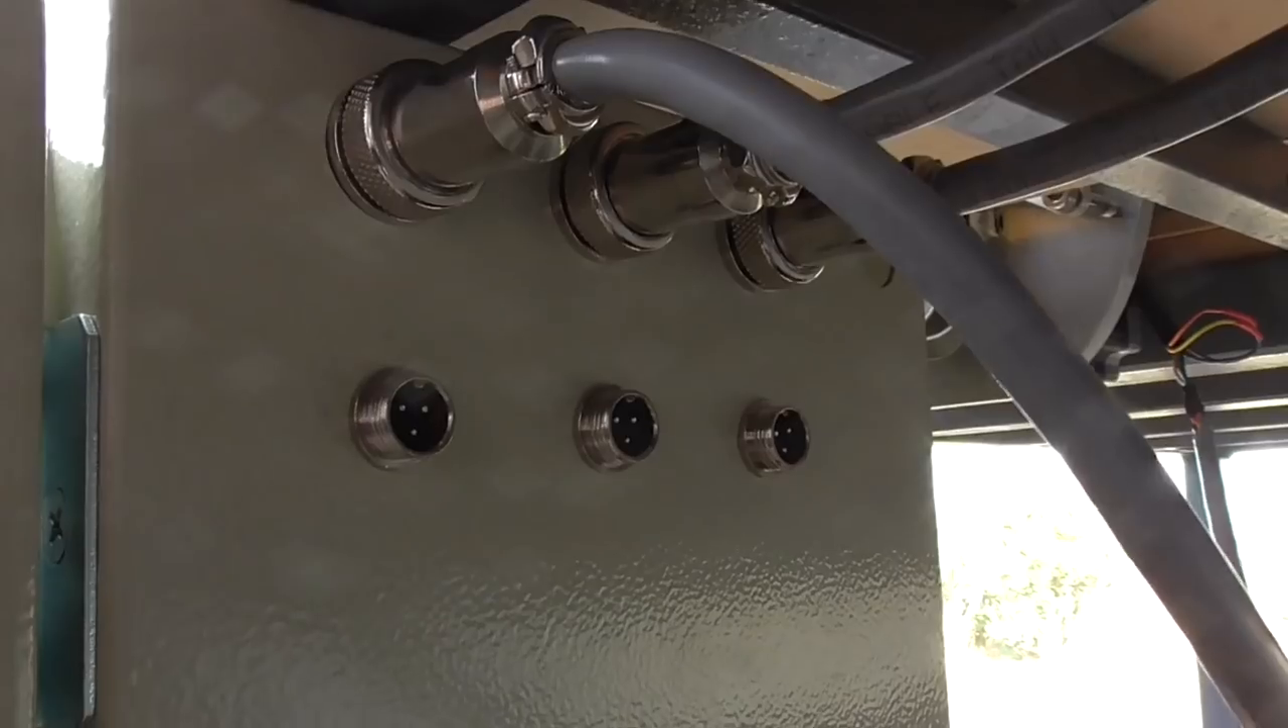I added the plugs for the limit switches there so that's going to be XYZ.